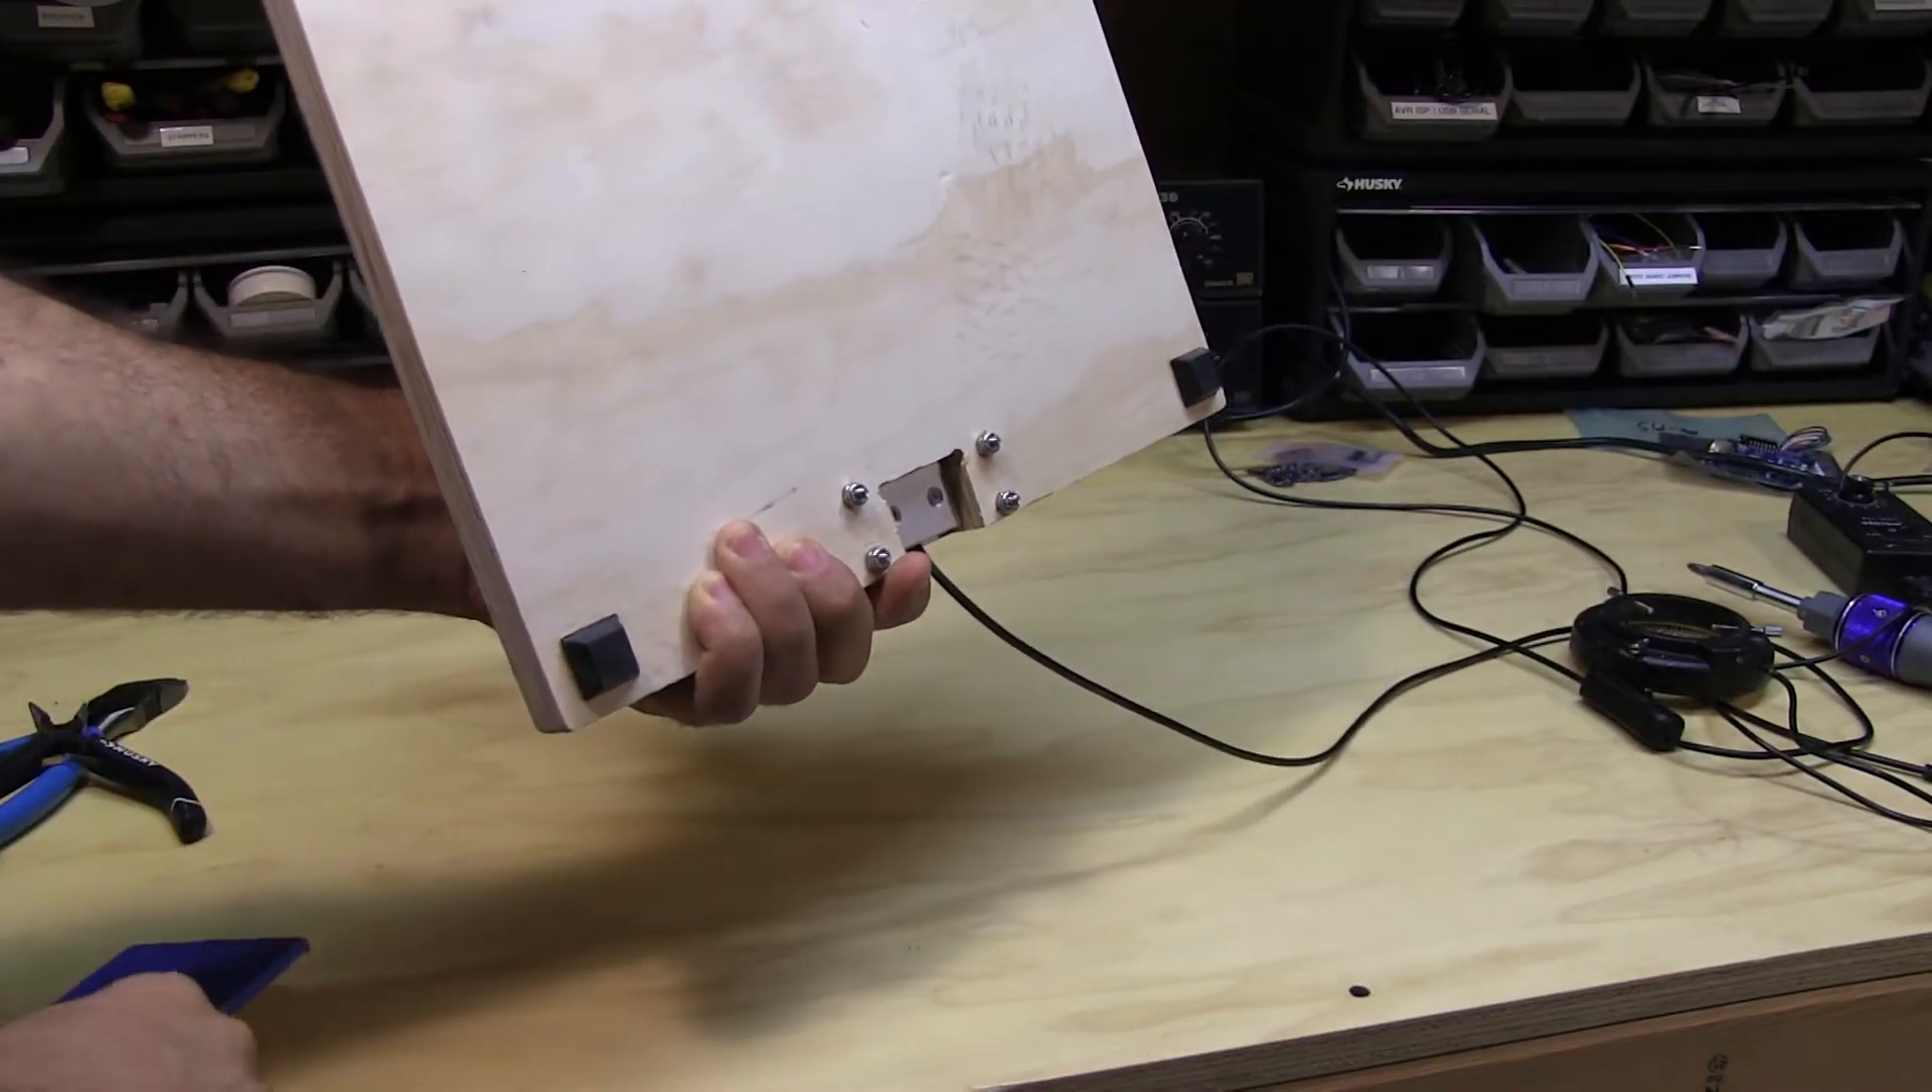I took the original rubber feet off of the old base plate and I transplanted them onto the wood piece here.